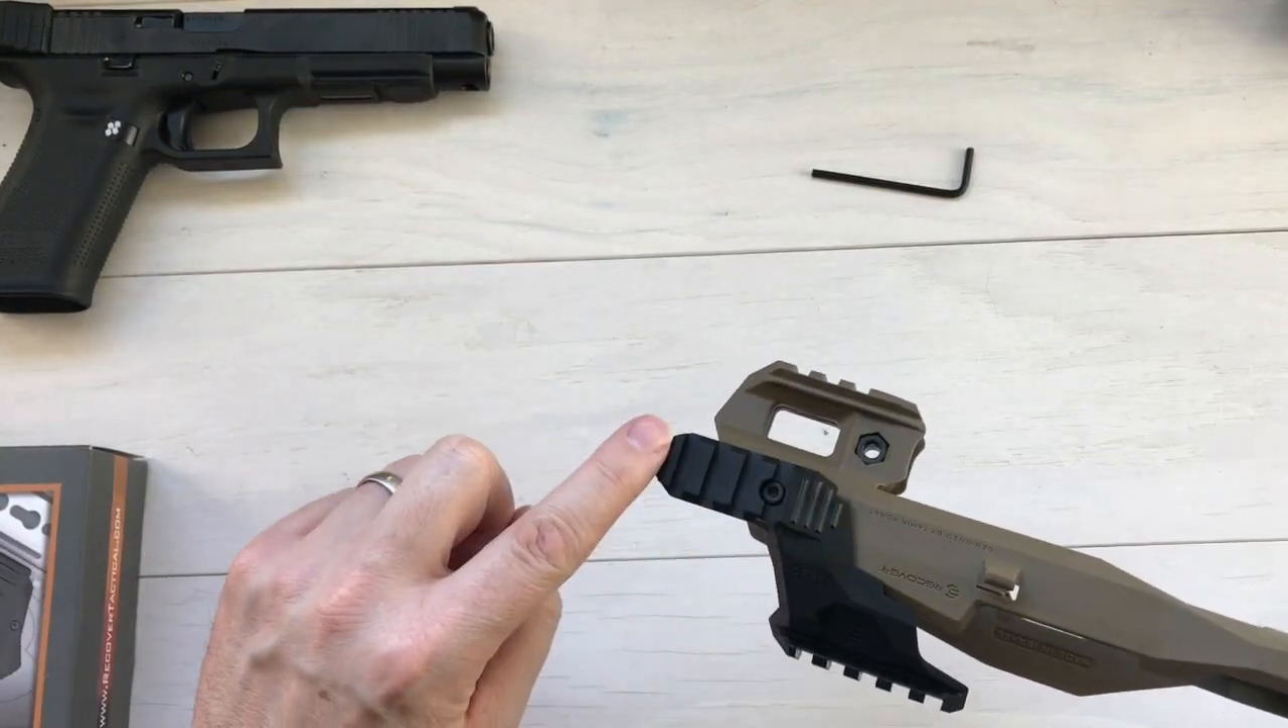All right, and there is the upper rail all mounted.